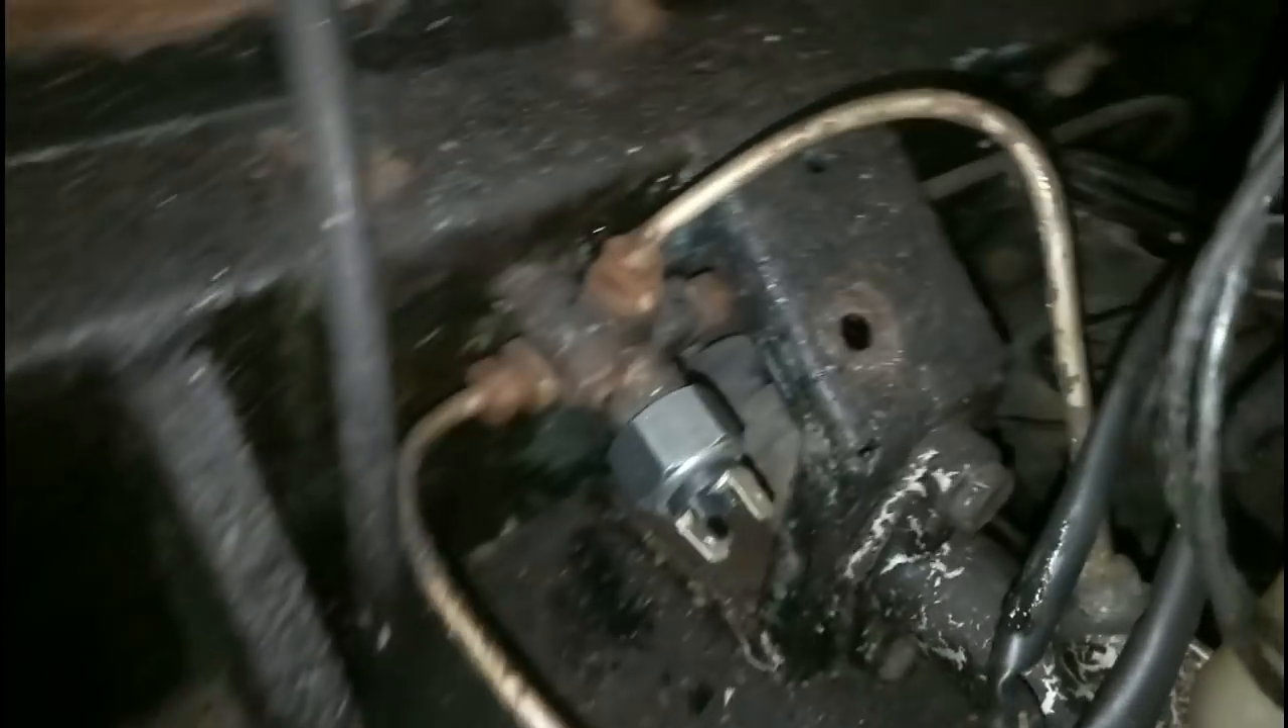We've got the new switch in place.